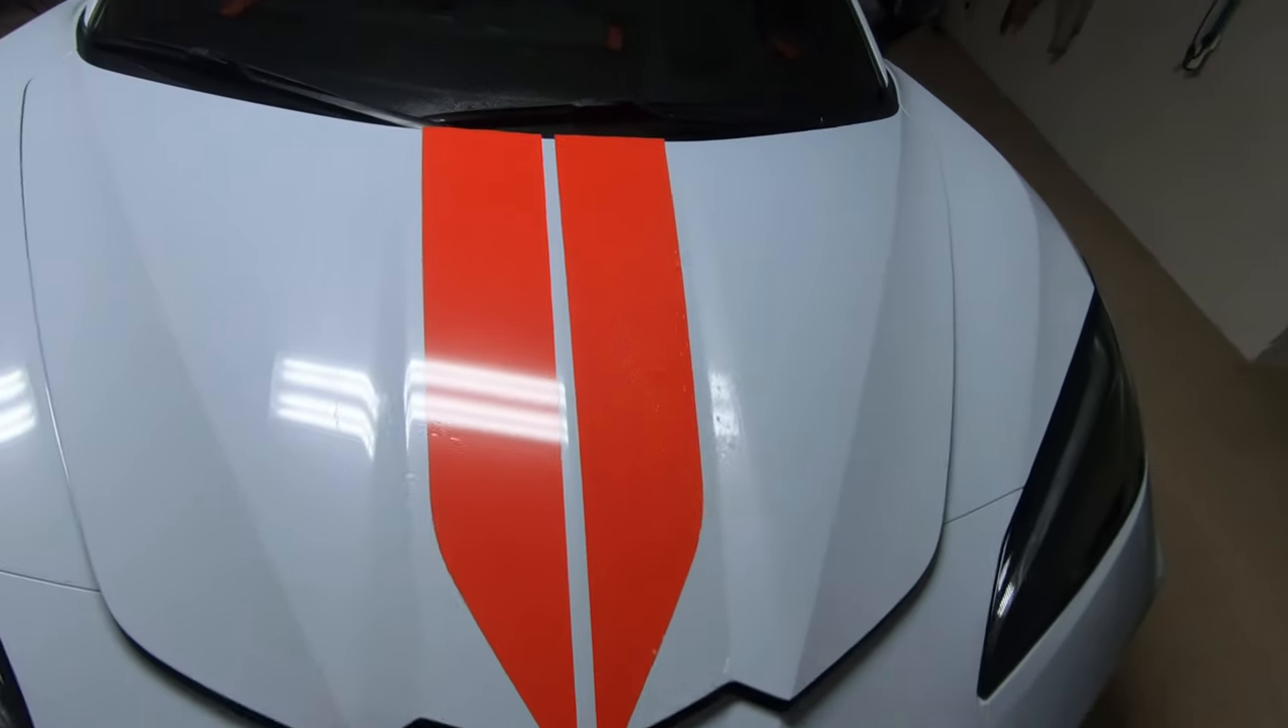Okay, we've got the hood on. Look at that.